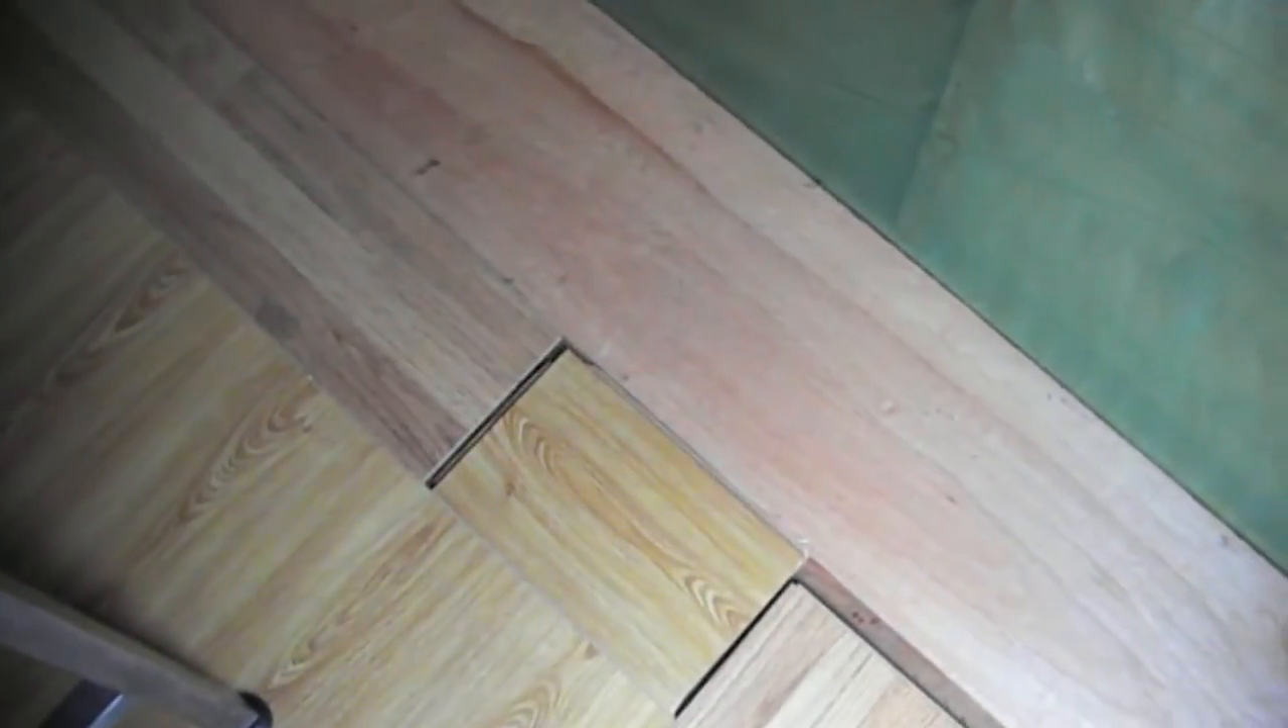But we've pretty much filled everywhere in. Just apart from a little gap there. And there.